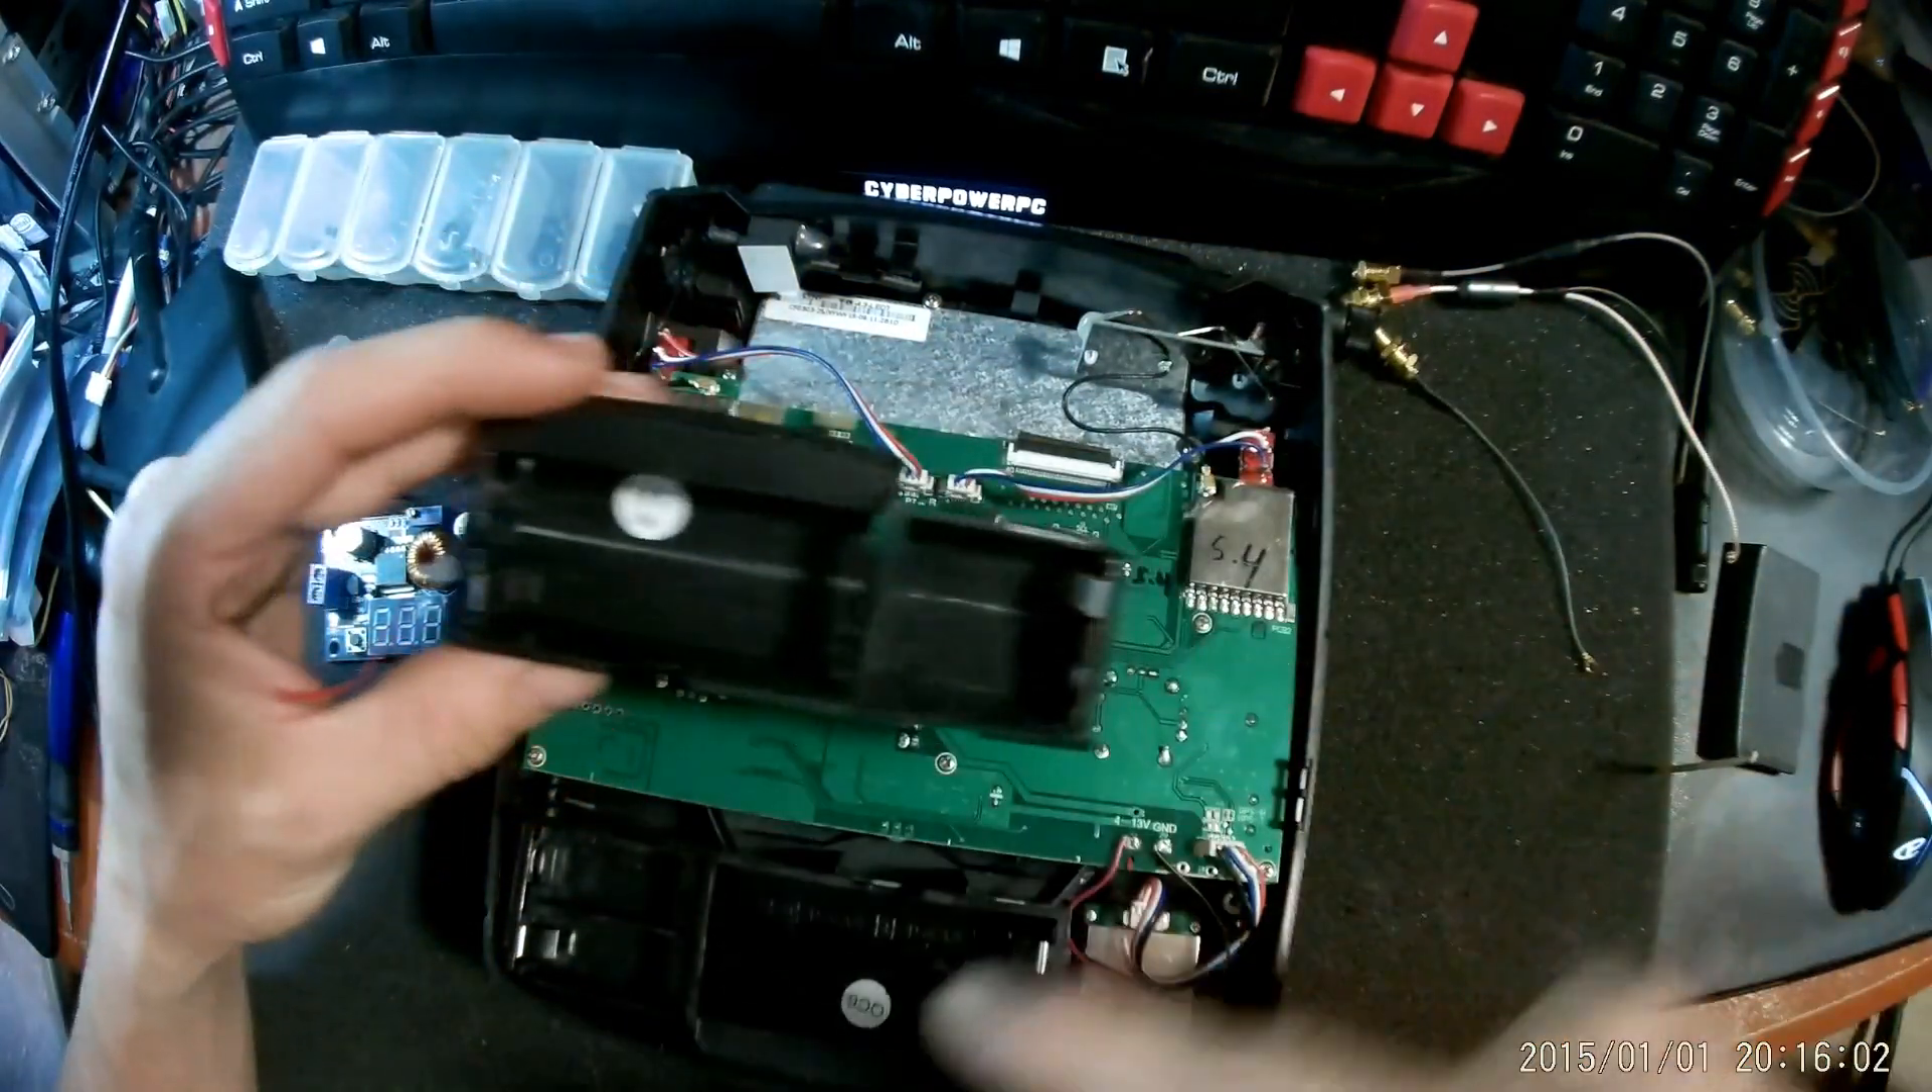And this is the battery compartment removed.